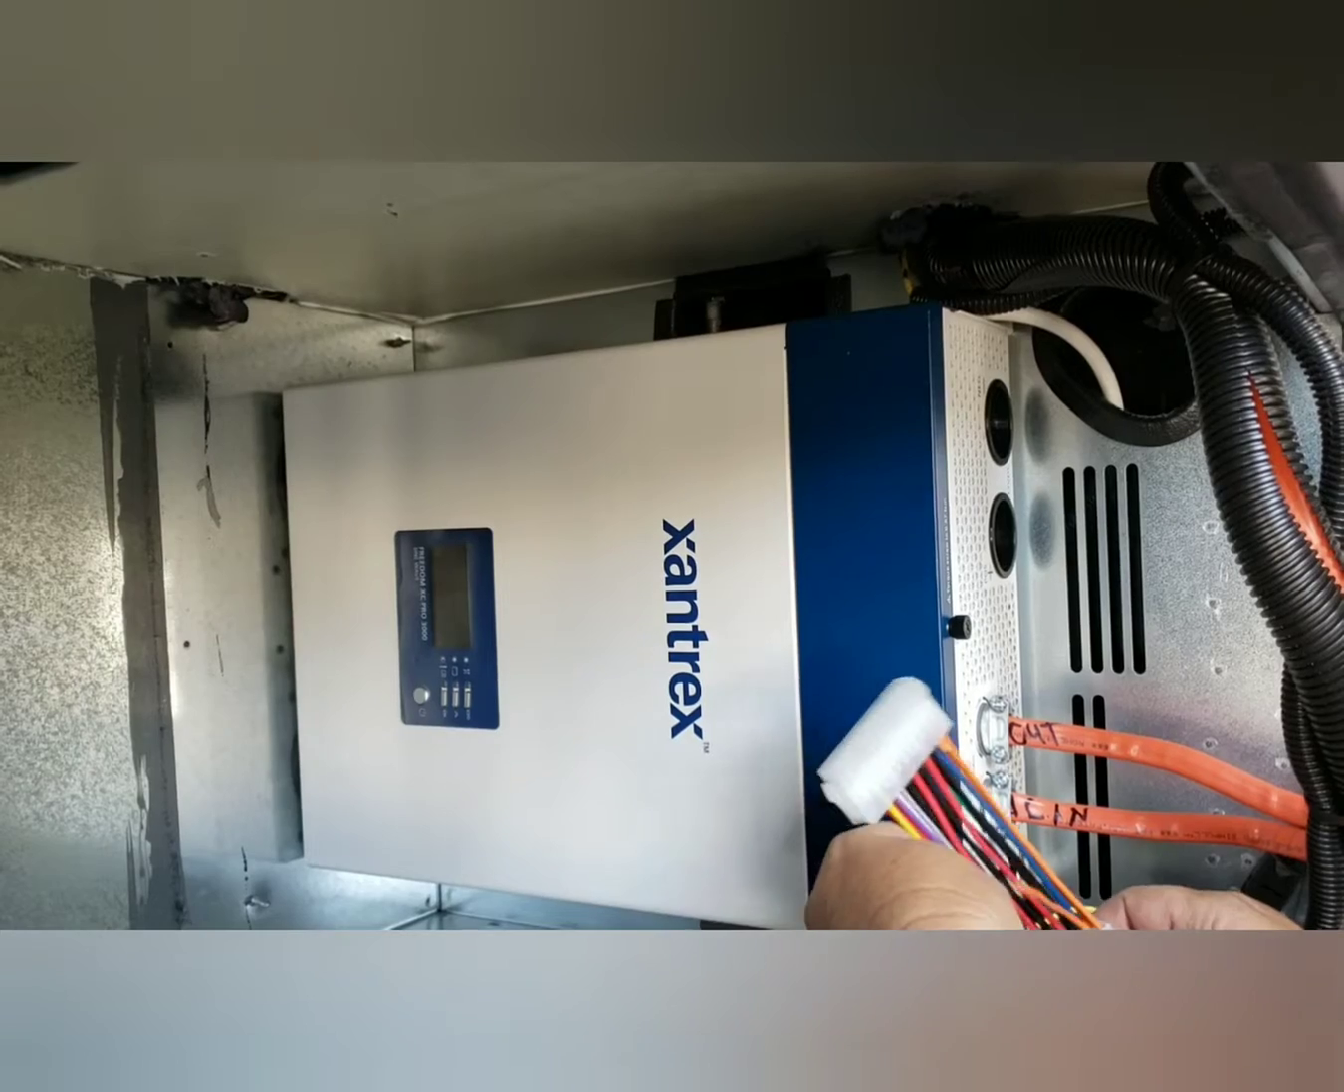All right, the 3000 watt inverter is in and we'll be doing the battery connections when we do the other, you know, when we do all the batteries together.